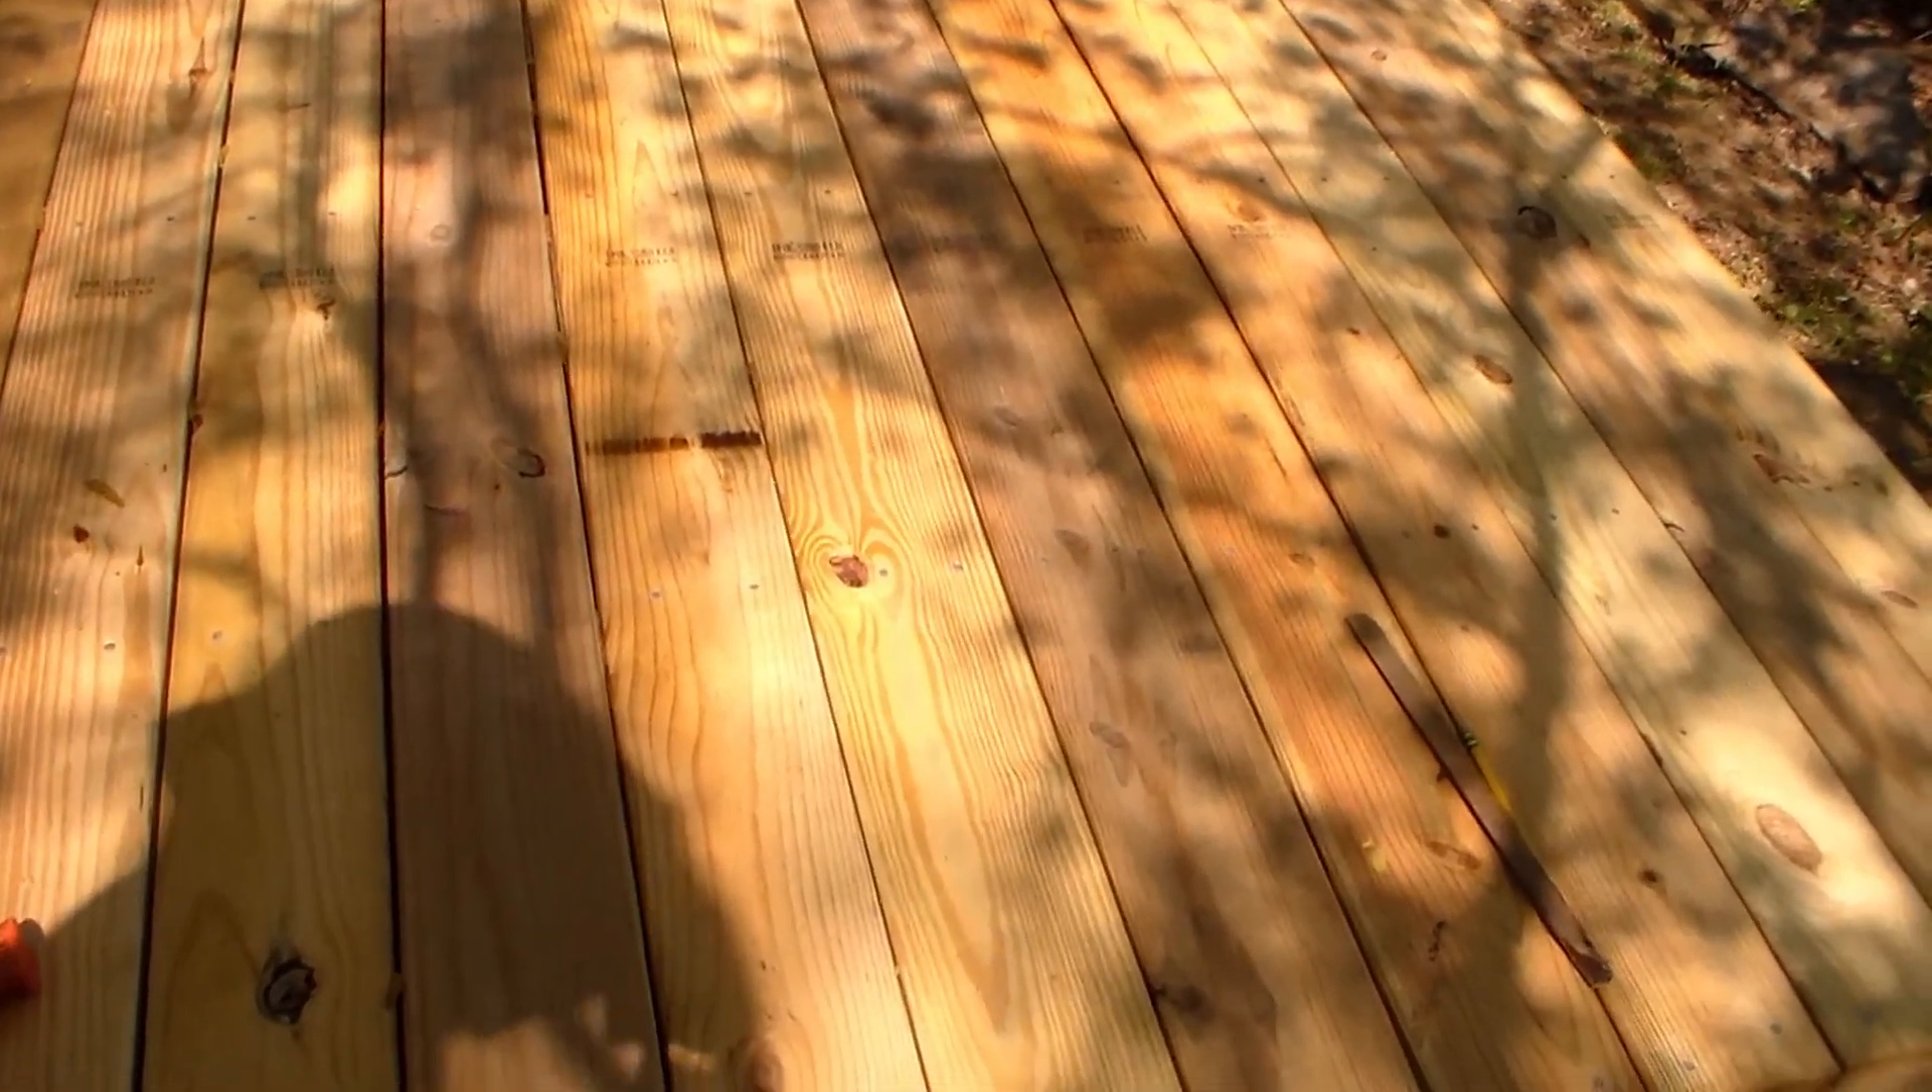So you want to leave a space between each deck board and you can see I've done that.